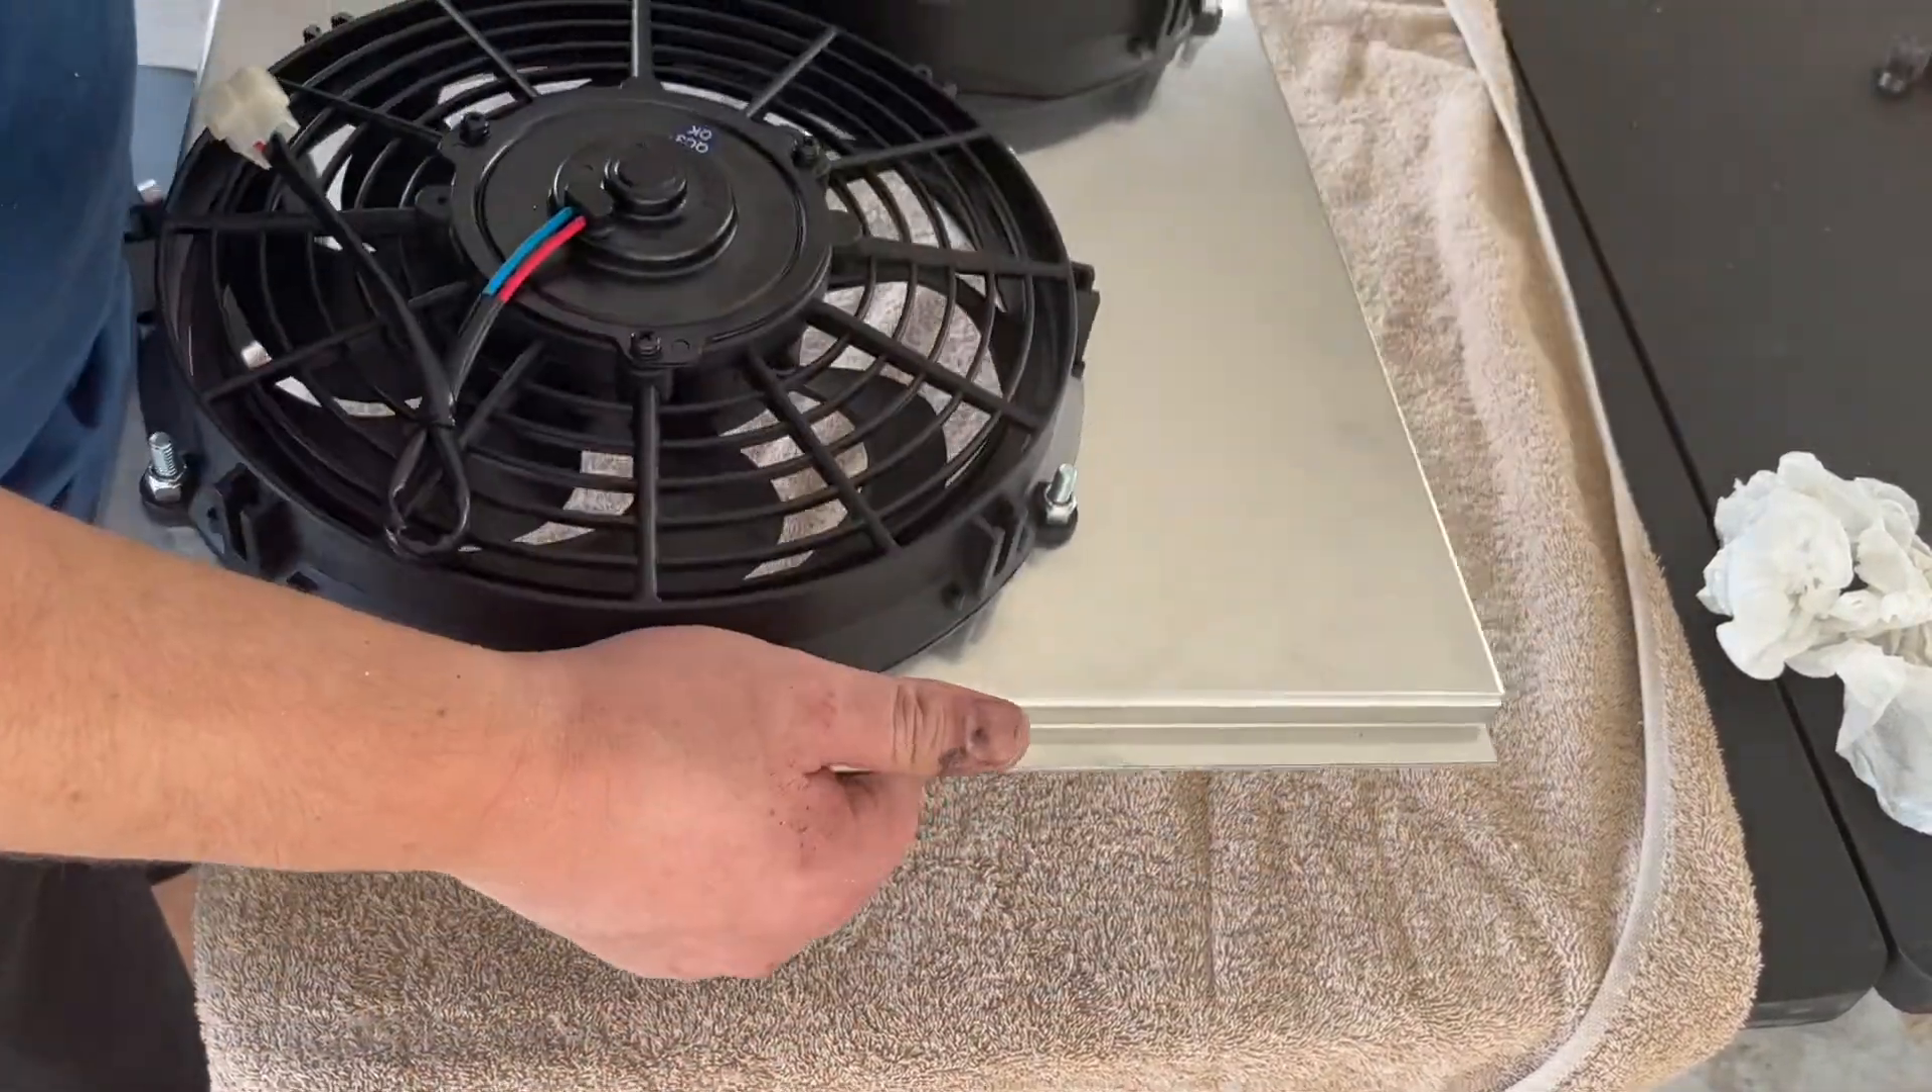I just finished bolting on the electric fans onto the aluminum shroud.